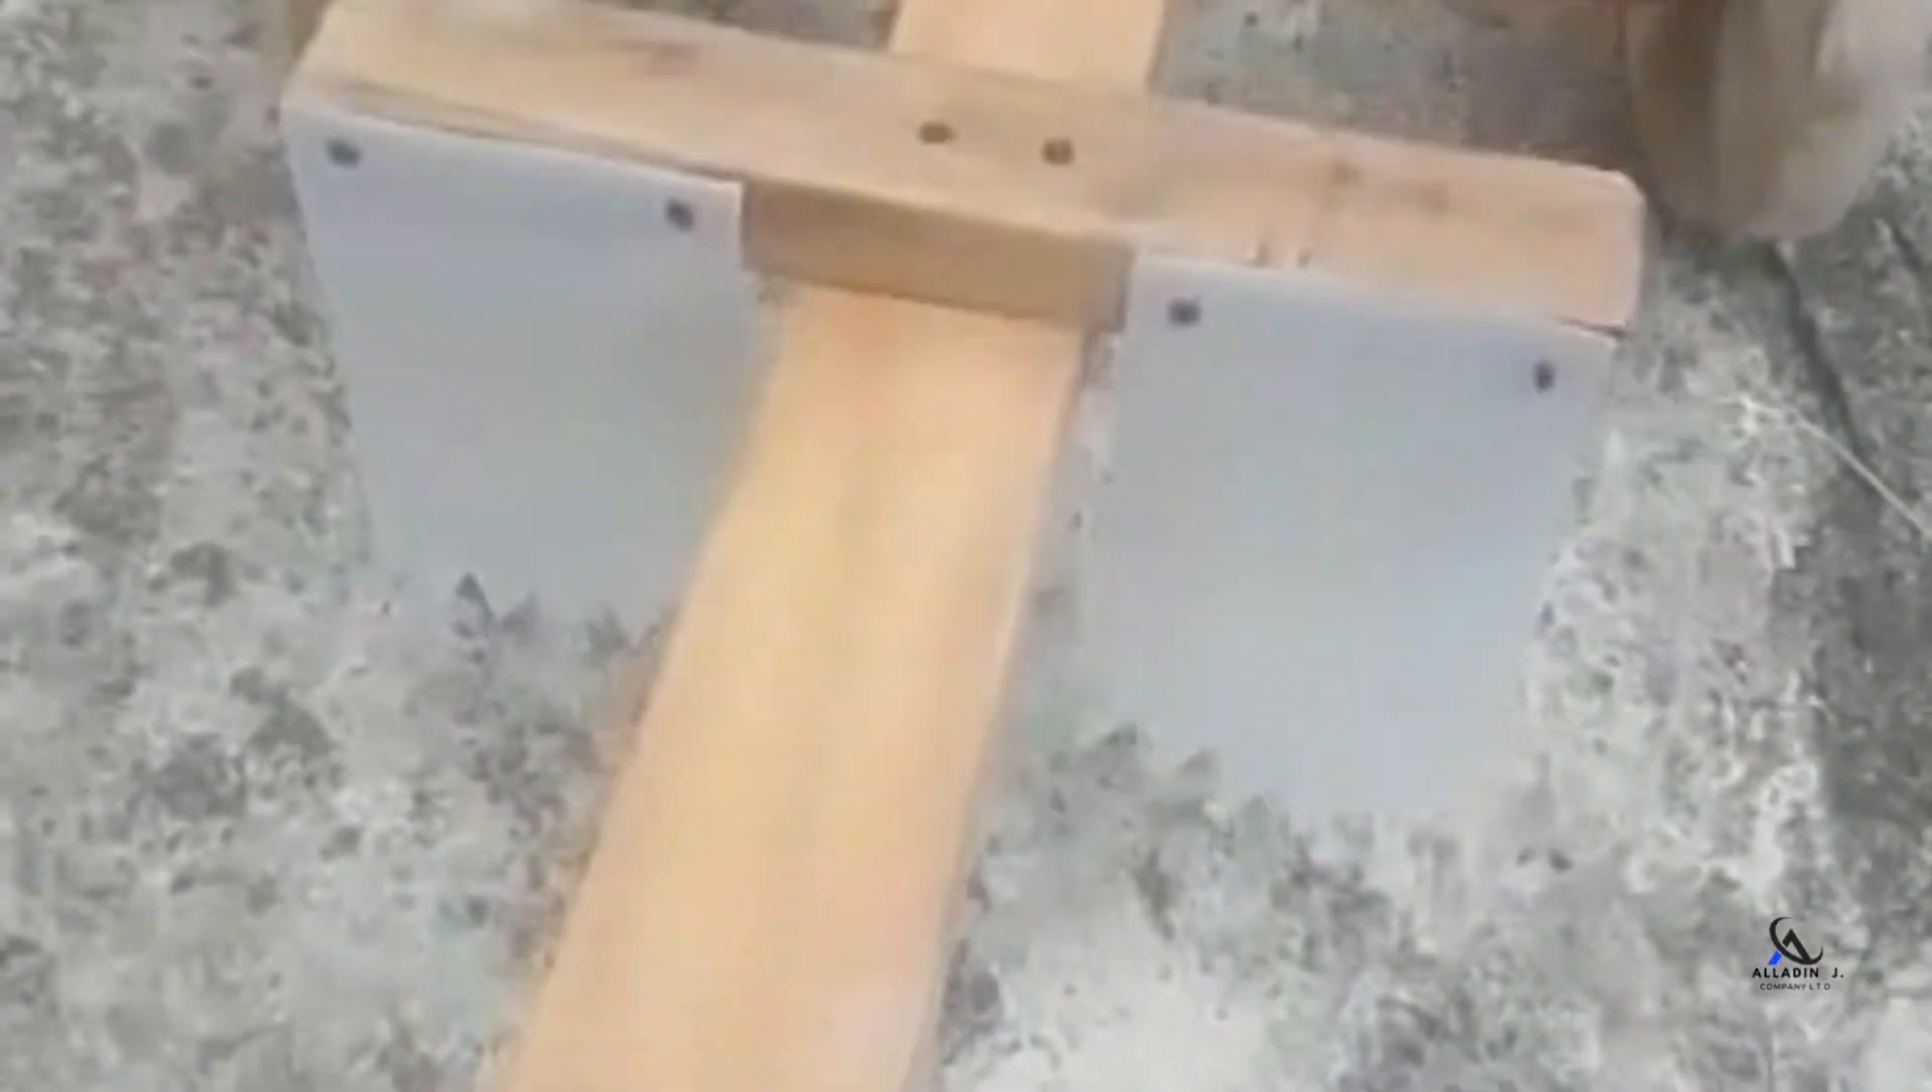Okay so now we have attached our mudguards to the frame of the push cart.